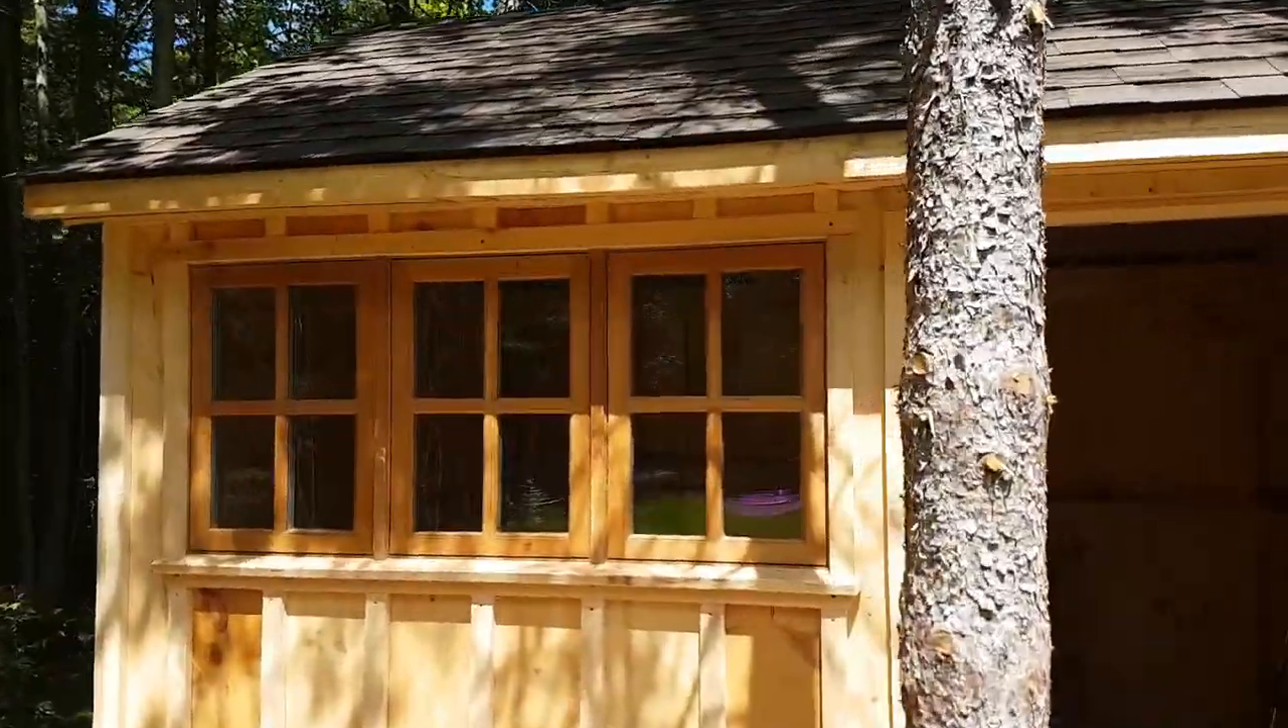The window sill is in. The framing is done. The framing is done.